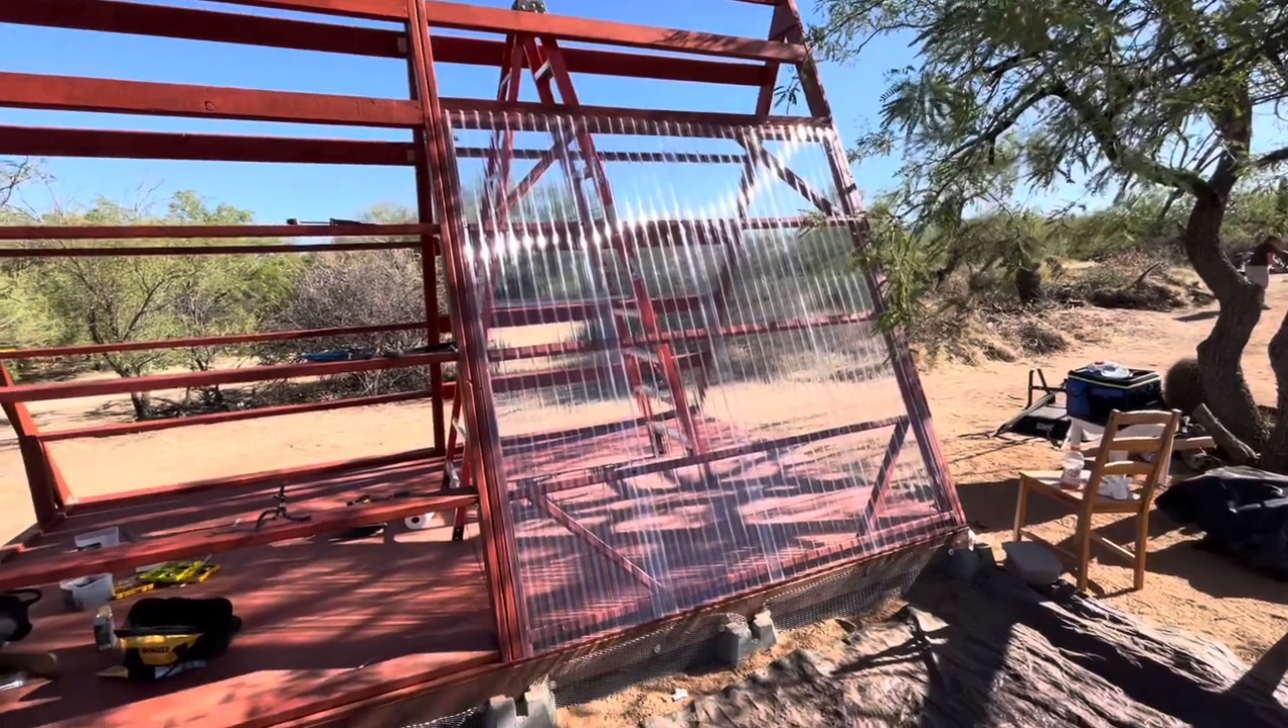So, the Tuftex is installed. Well, halfway. On the swing wall, I just put a couple screws in.